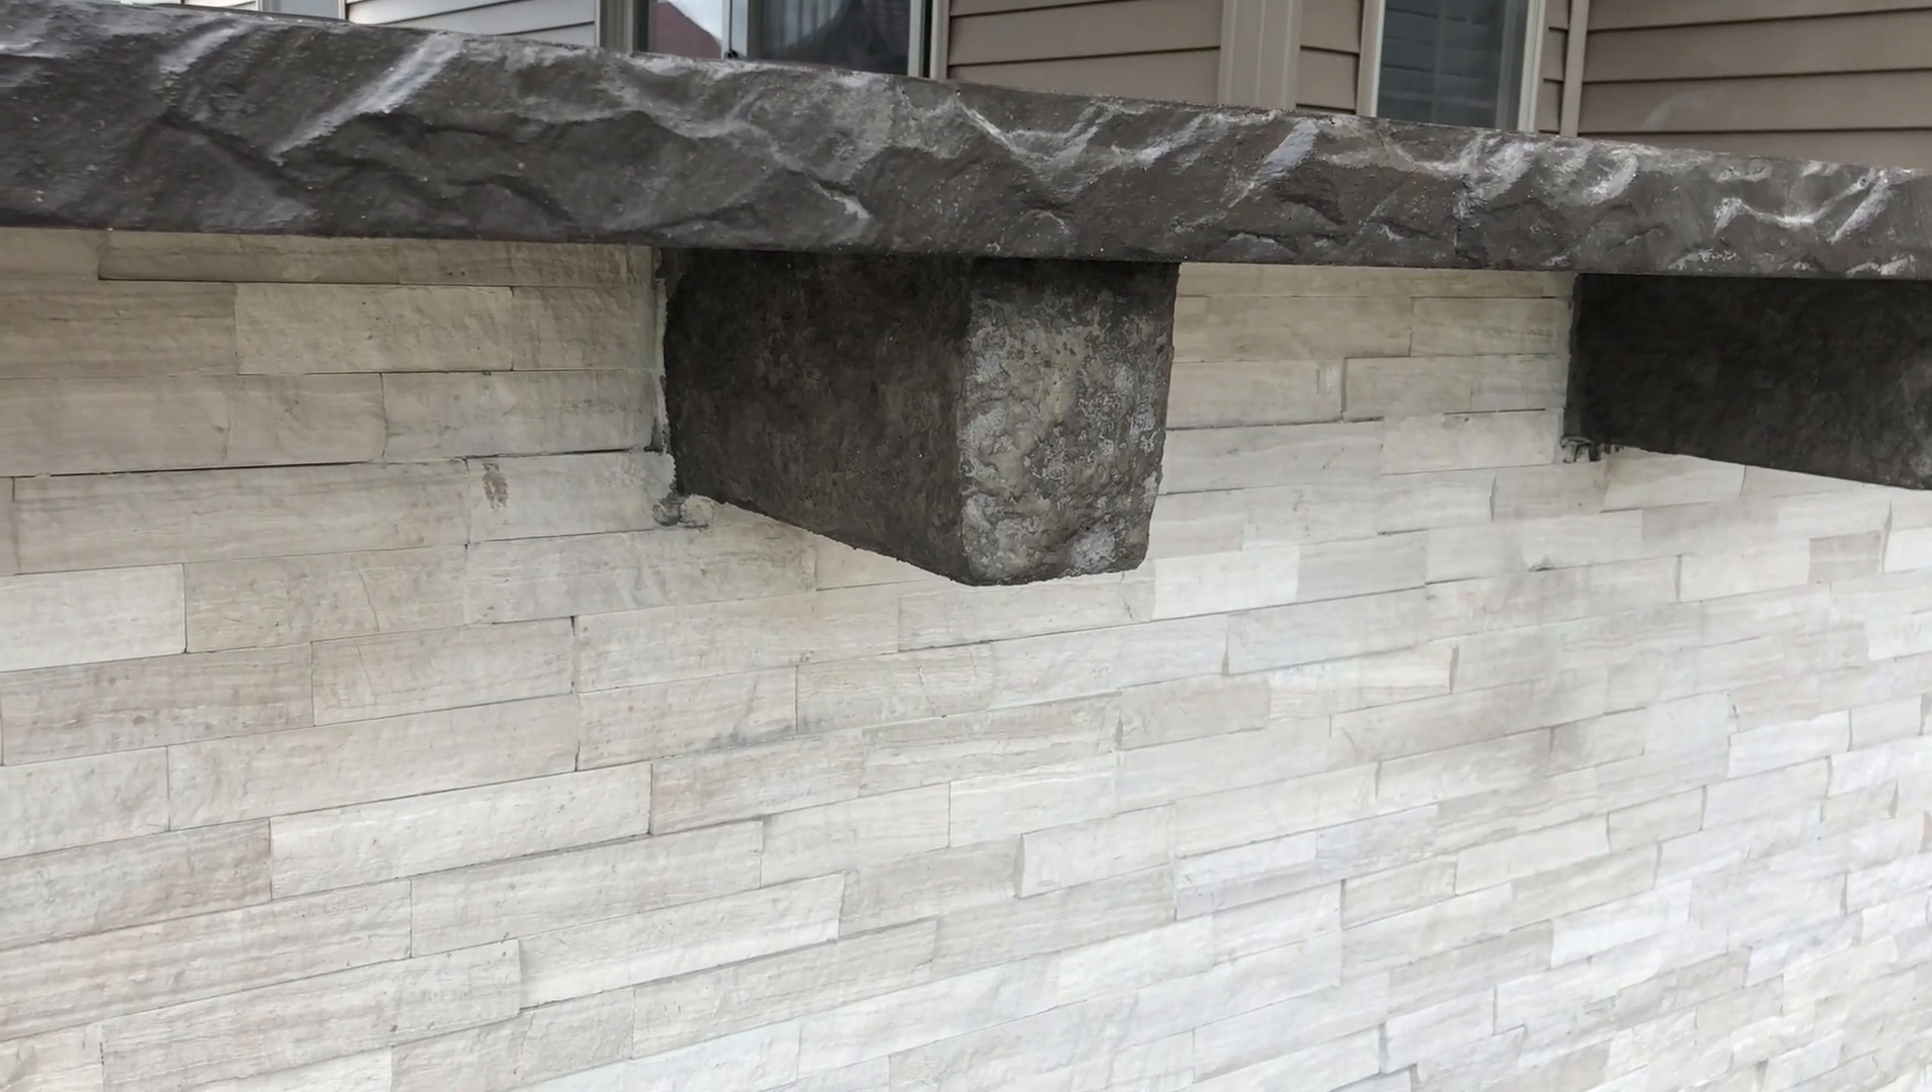See how the corbels are almost seamlessly integrated into the wall.